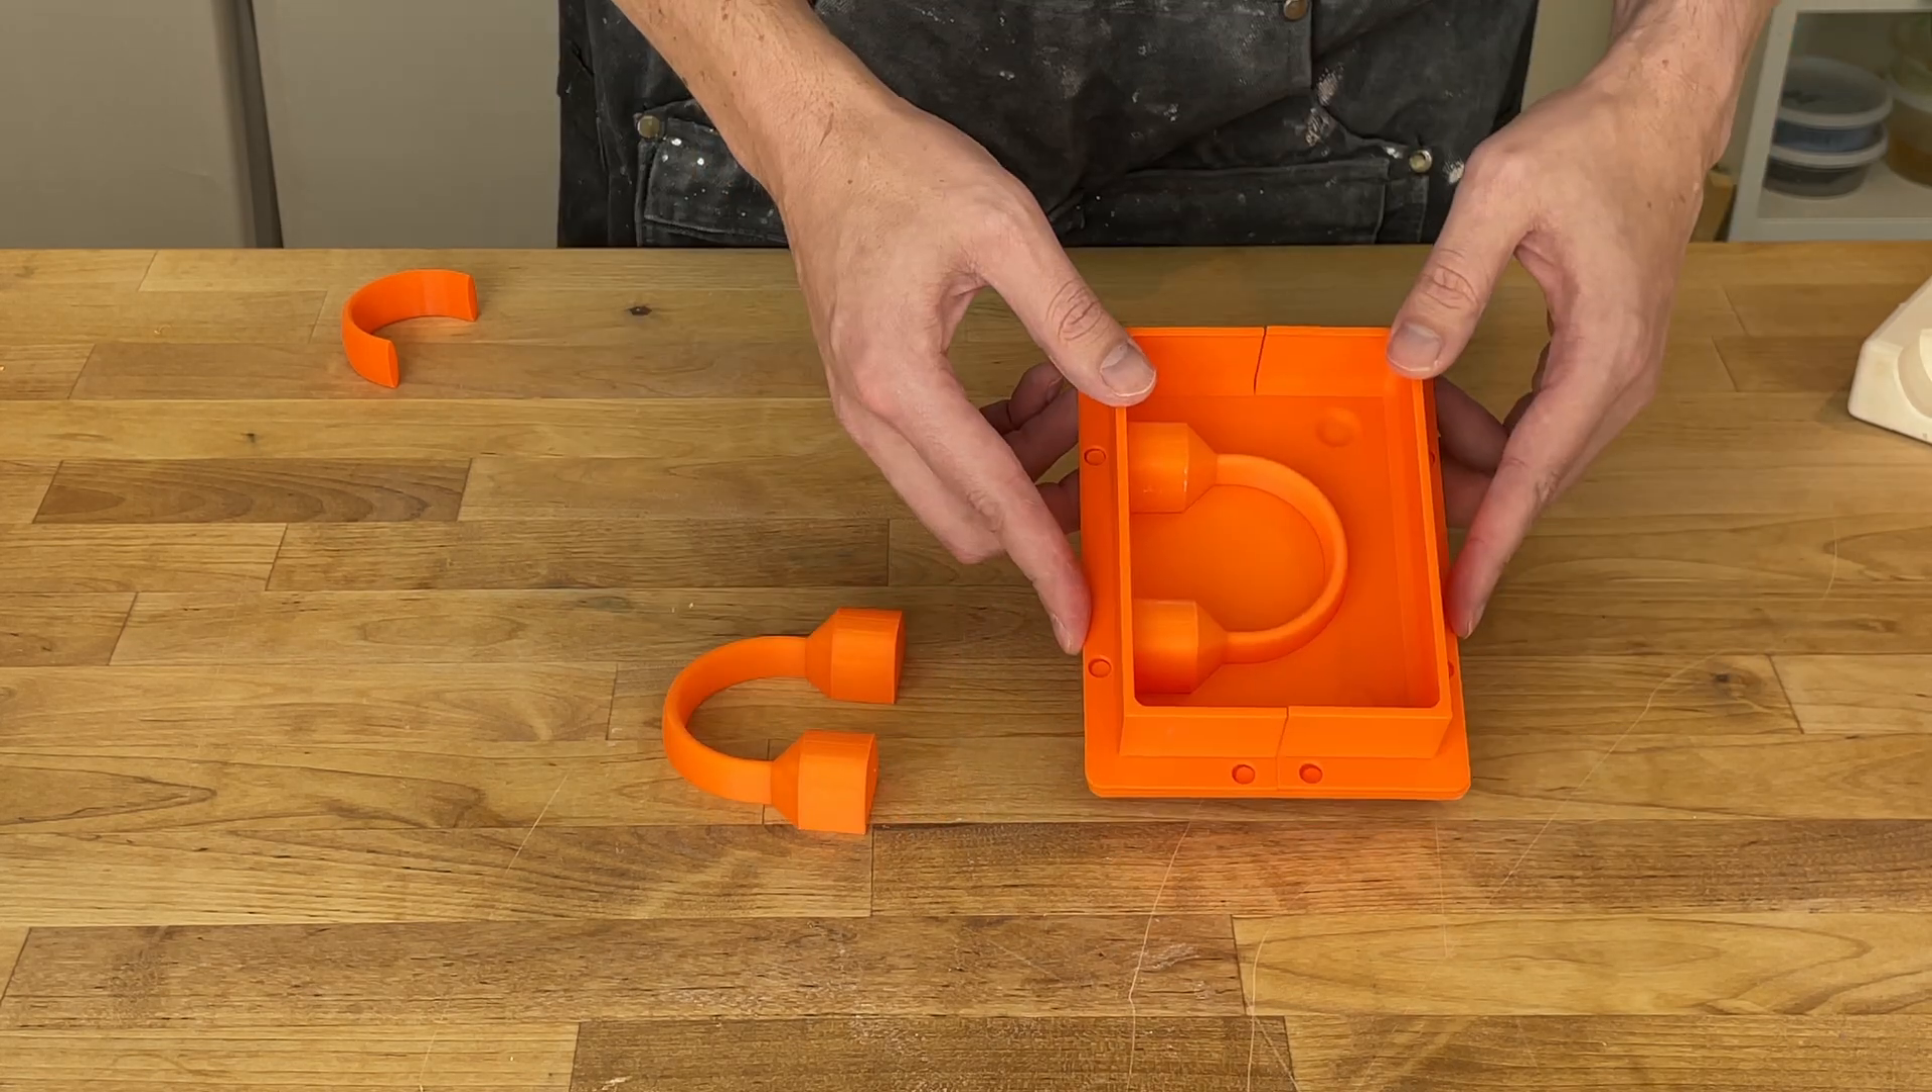And then we have the outer walls which fit on just like that.